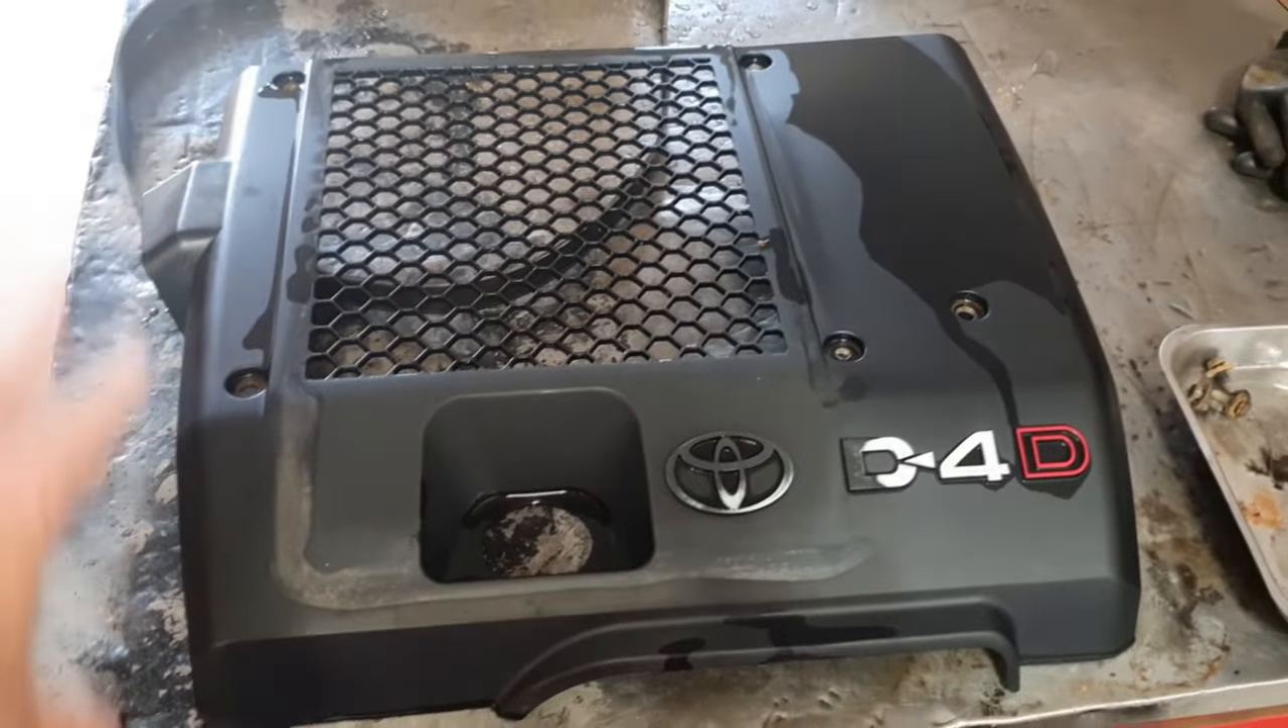Tampa lavada. Esperando o momento de ser instalada novamente na camionete.